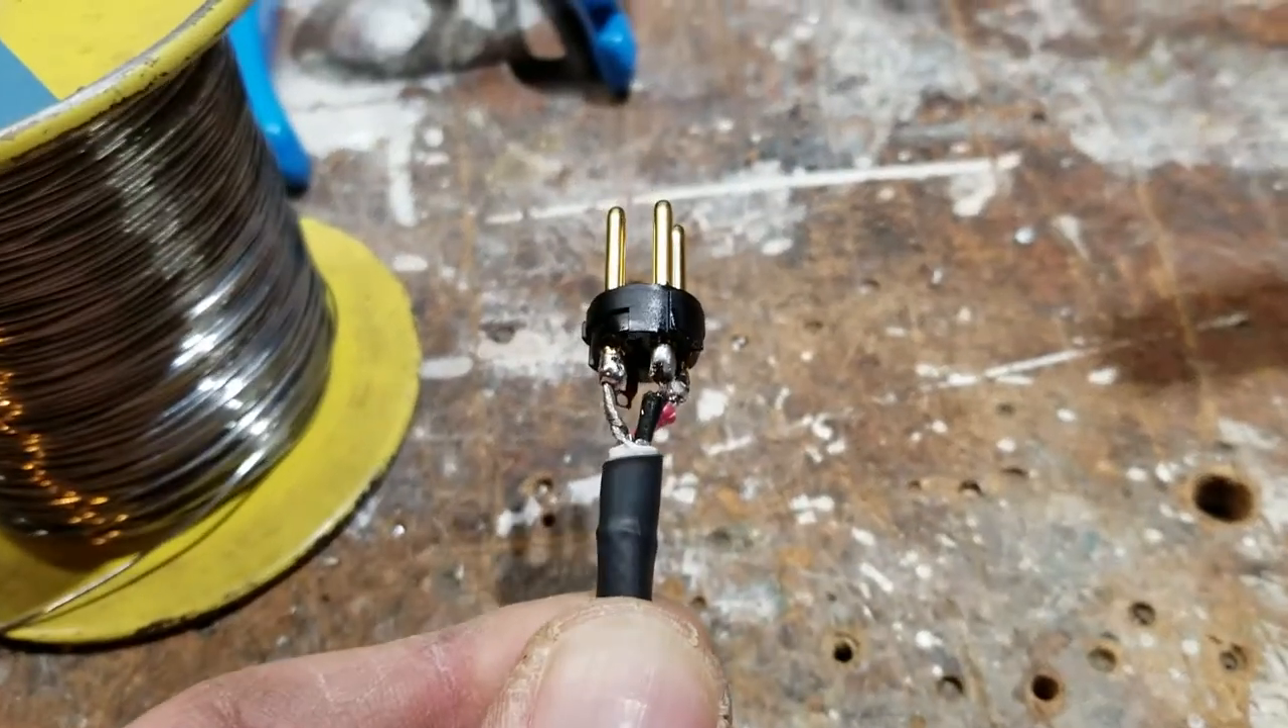Now, I have finished the solder connection.